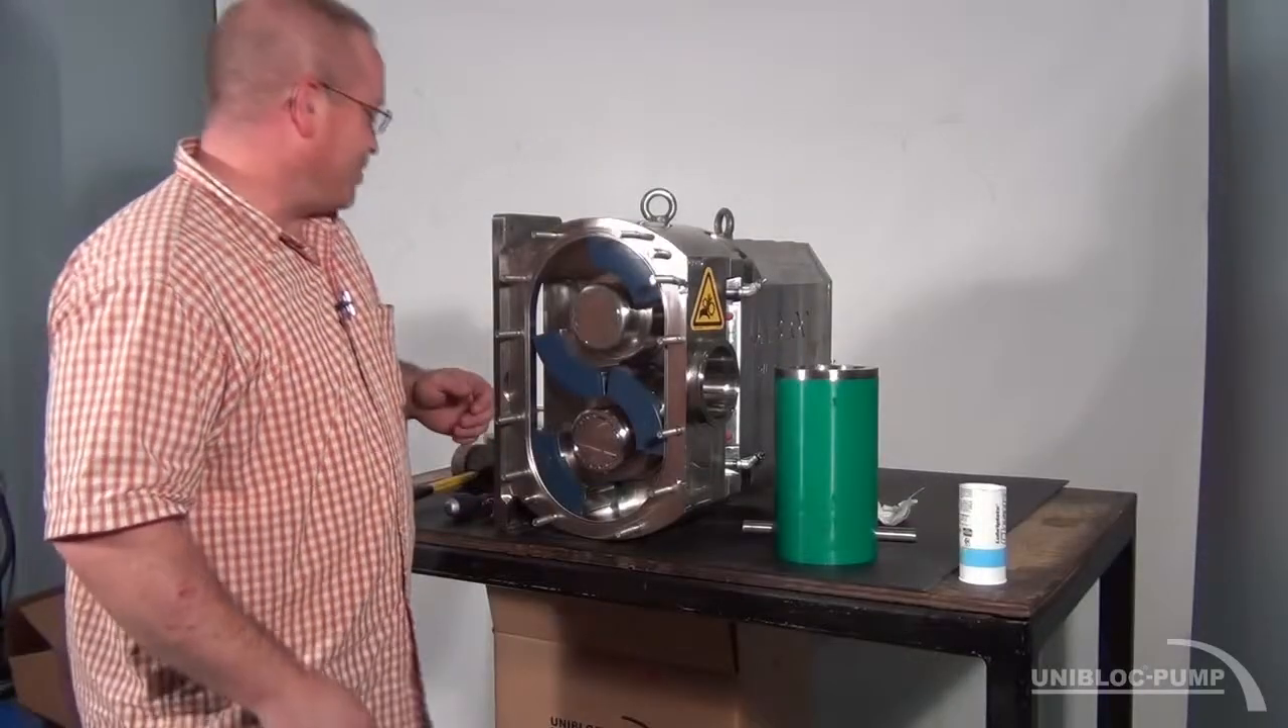The front cover has already been removed.